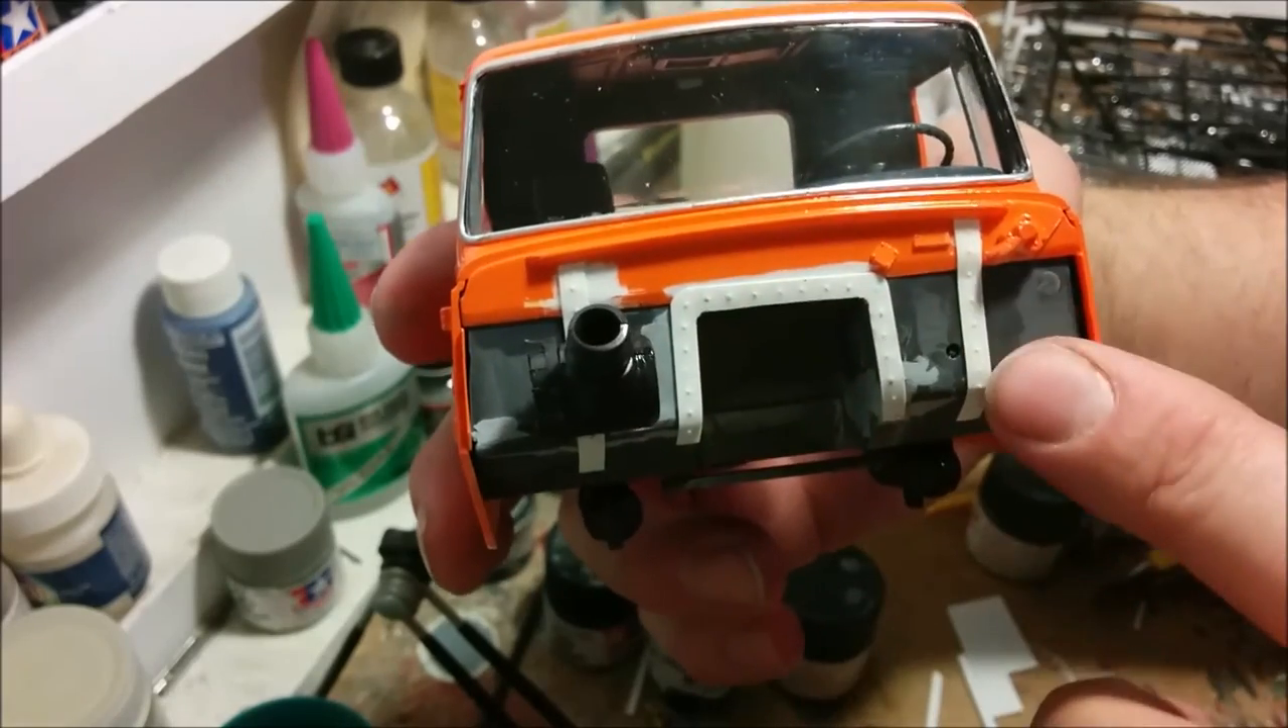So here's our rivet strips in place and i'm going to be painting the firewall here pretty much a really dark gray and we'll see what that looks like when it's all done.